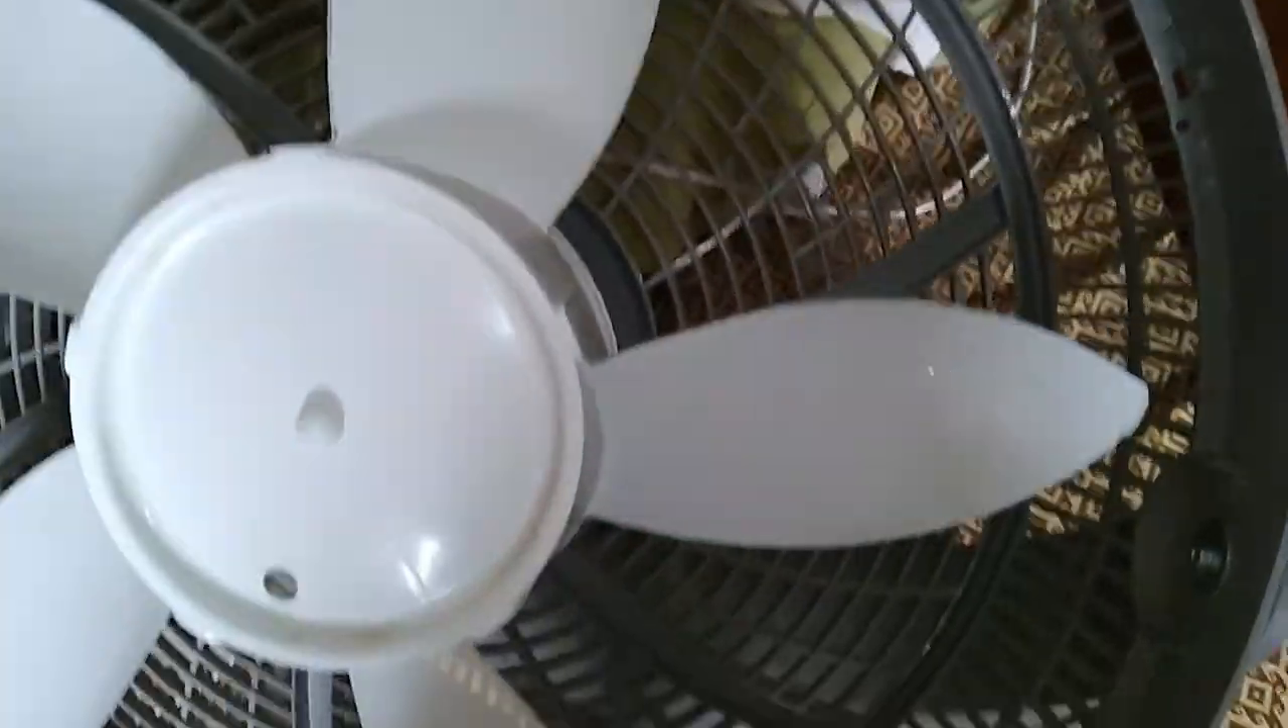Front cover is off i can get to the blade.